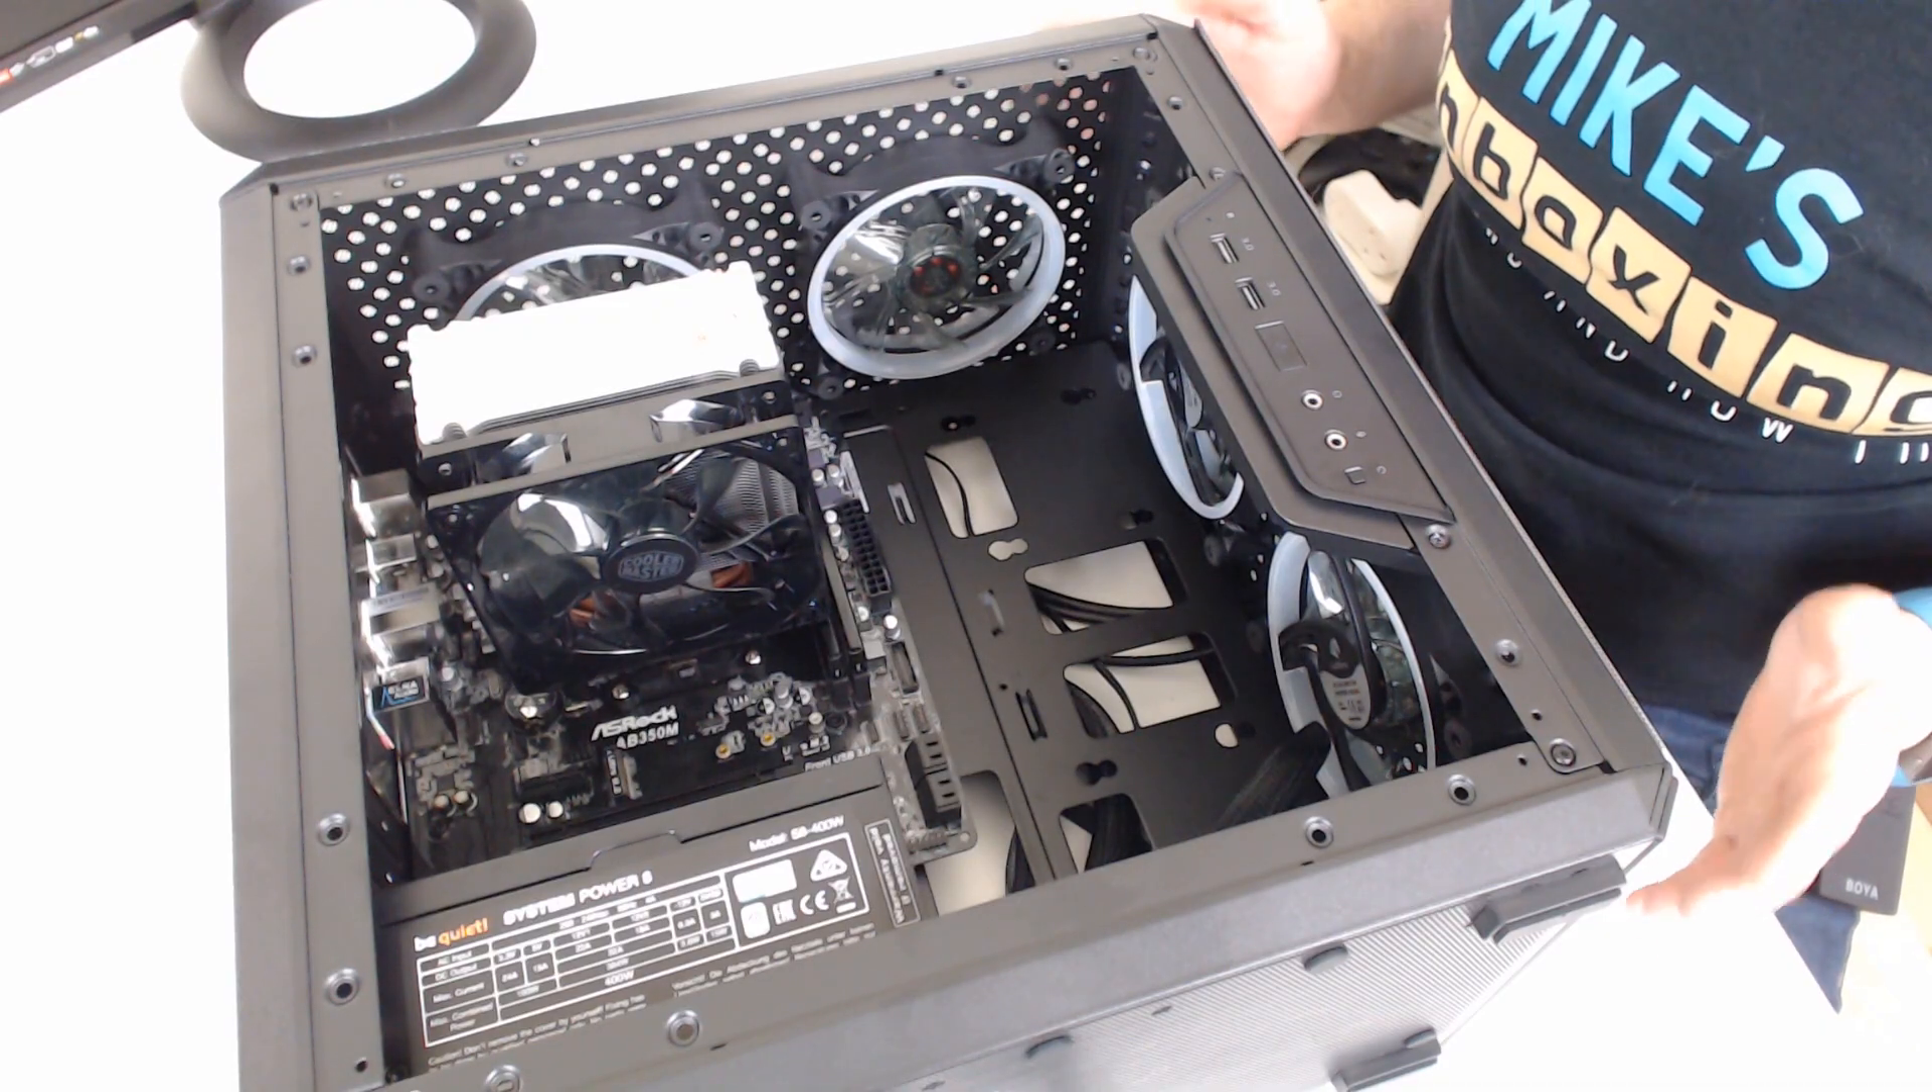So, that is the last screw. So, that's the motherboard in.